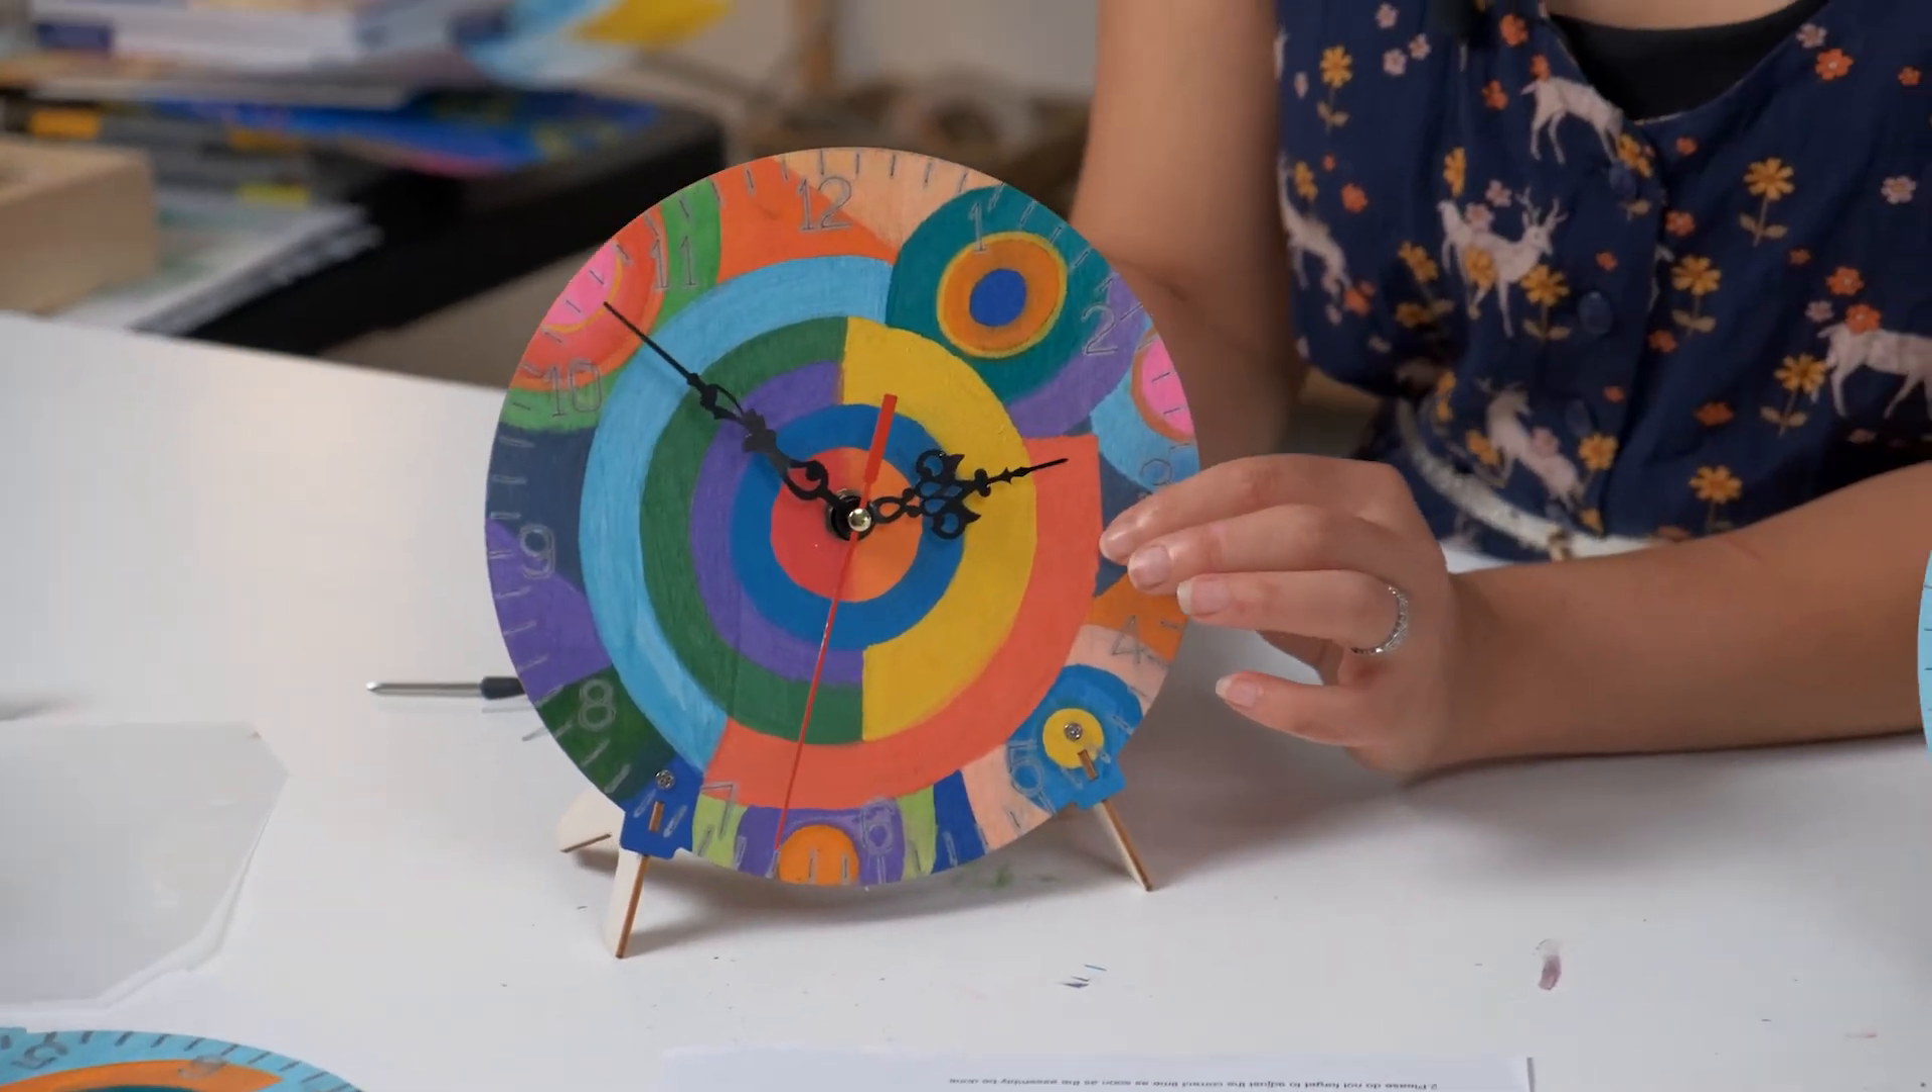So we've got our frame secured. Our clock hands are there and adjustable.